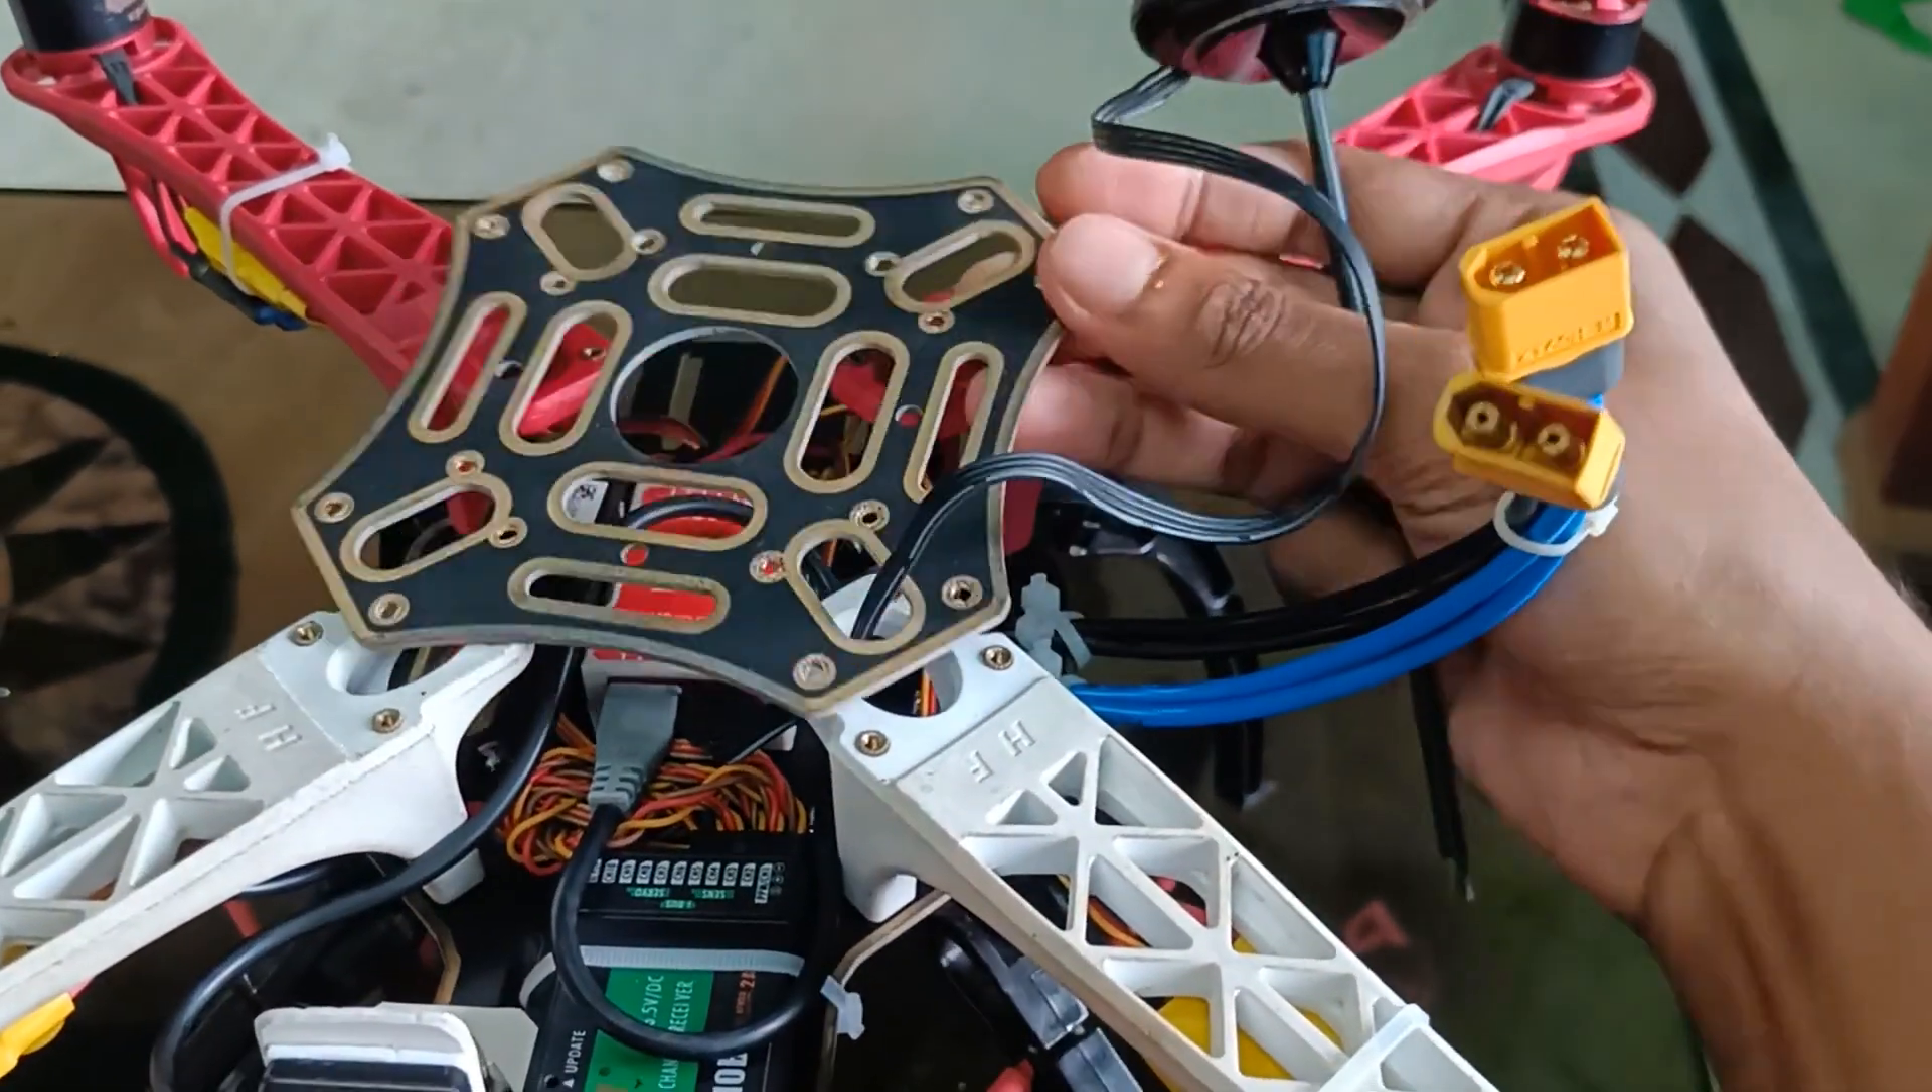Now i have to close the top lid here.